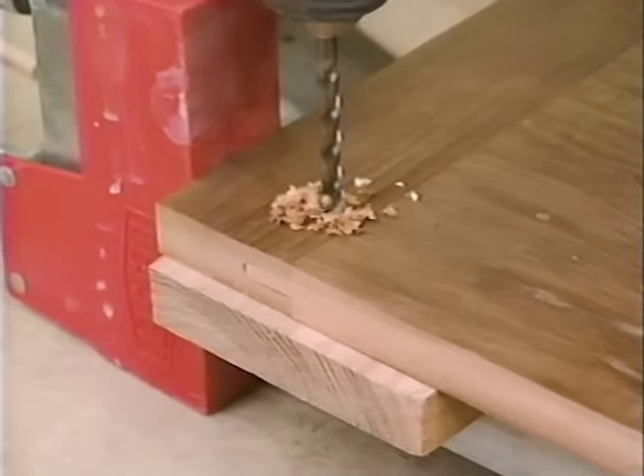If you notice I installed a scrap piece of wood underneath so that when the drill bit goes through I won't get any tear out.